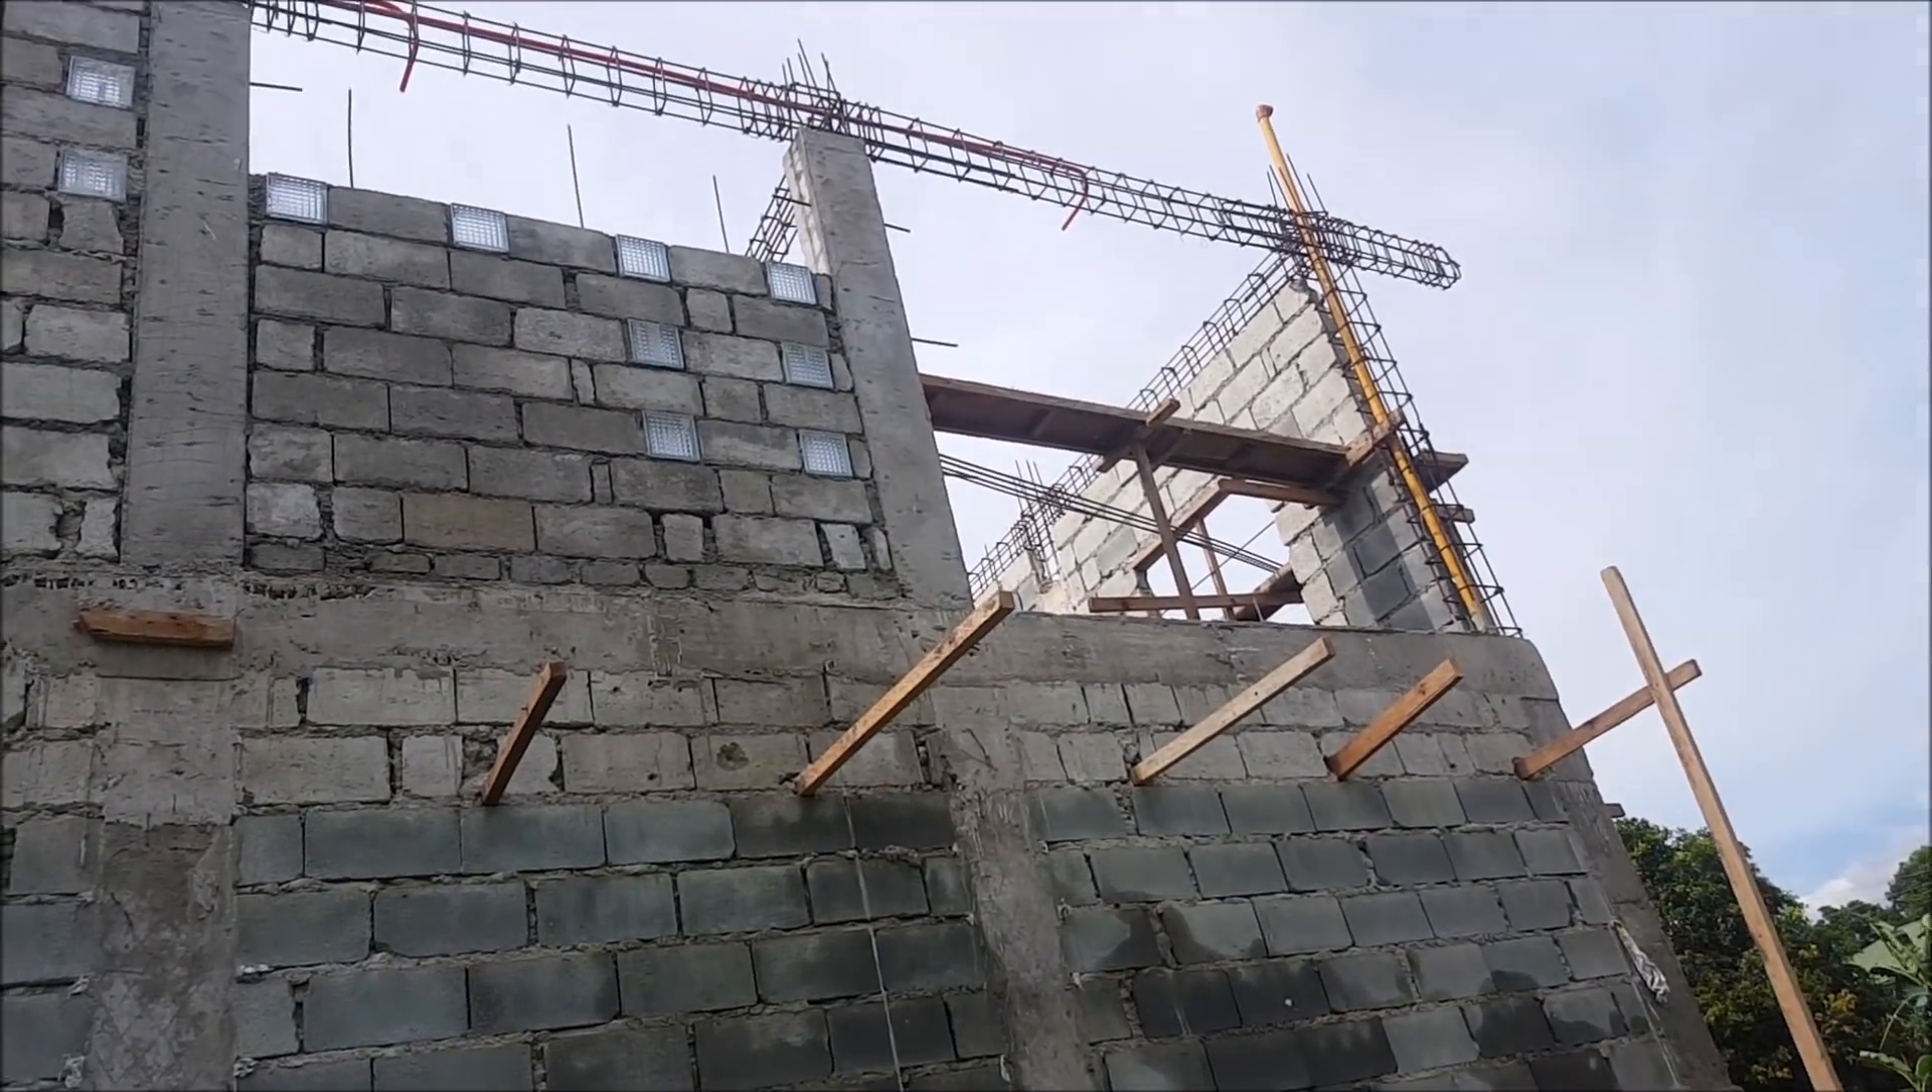Ito na guys yung itsura sa labas. Nailagay na rin nila yung glass blocks.